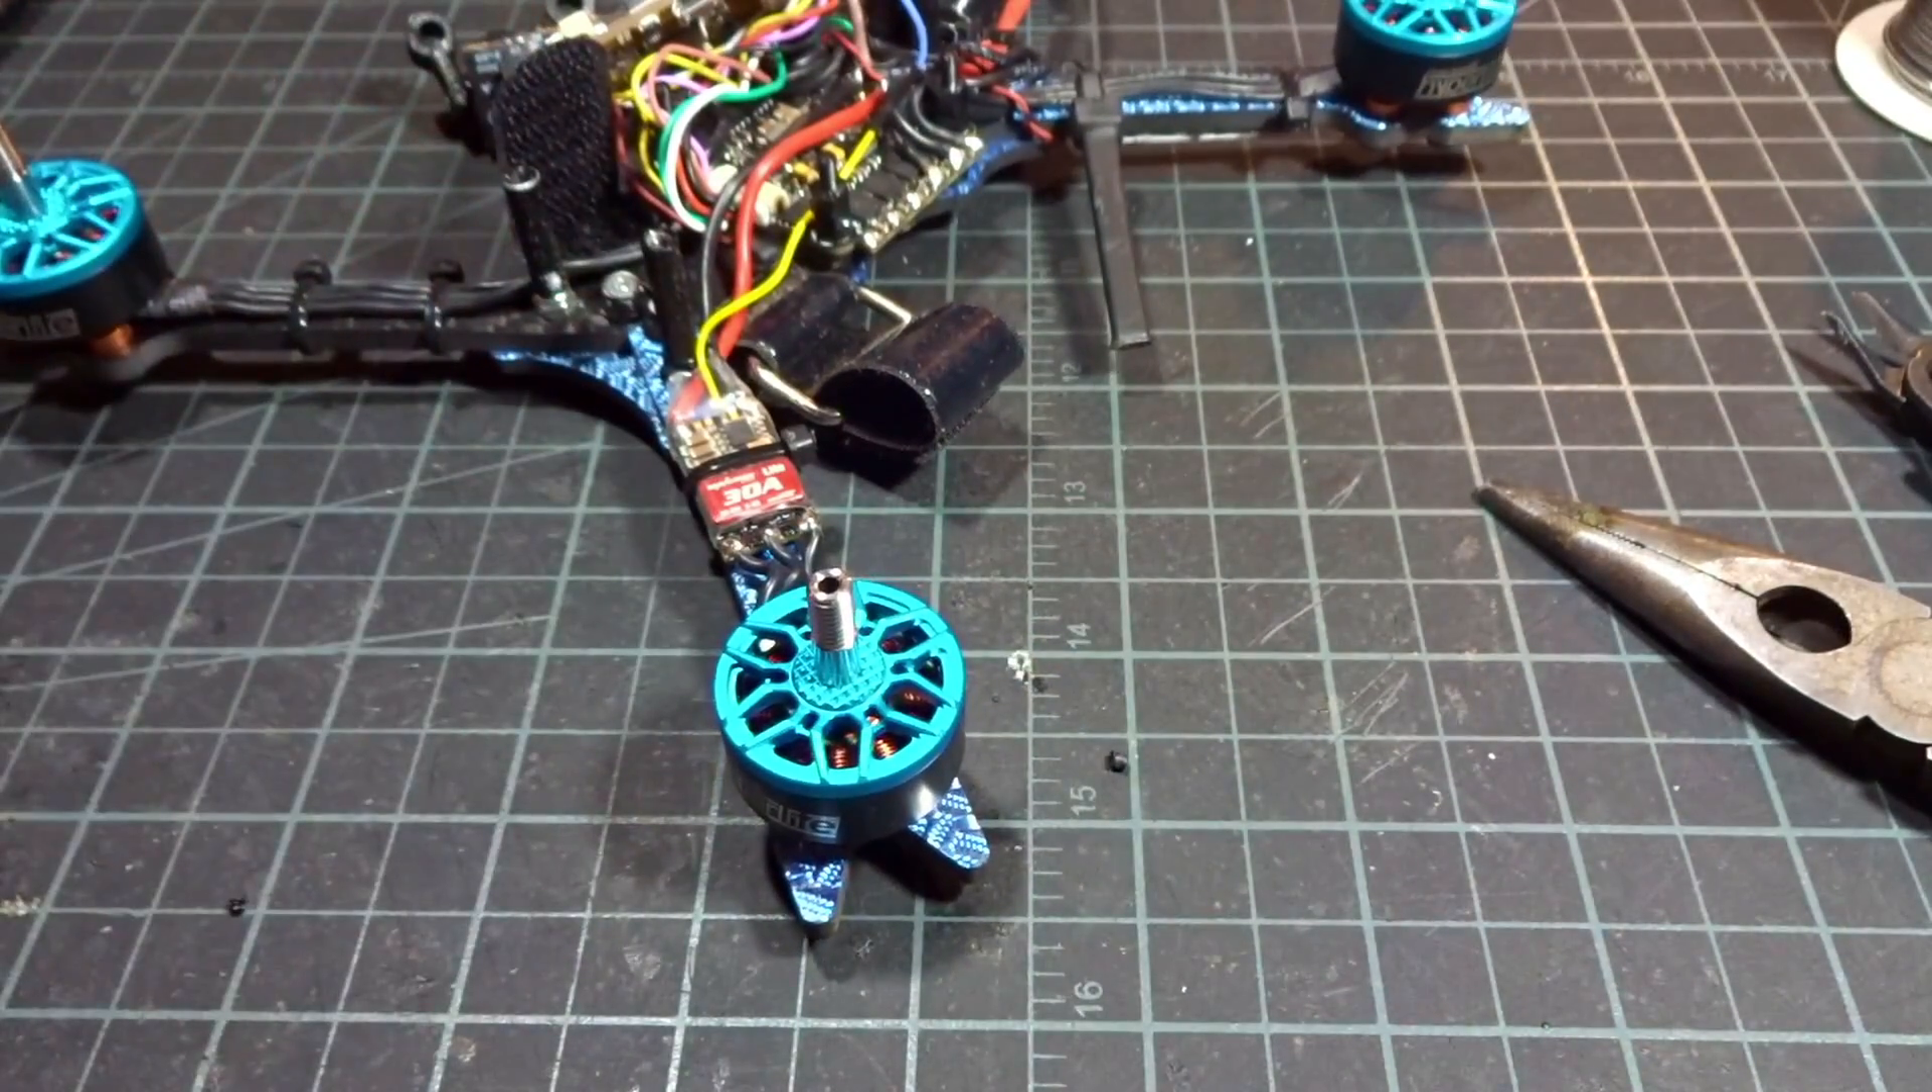The motor is installed and should be all ready to go.